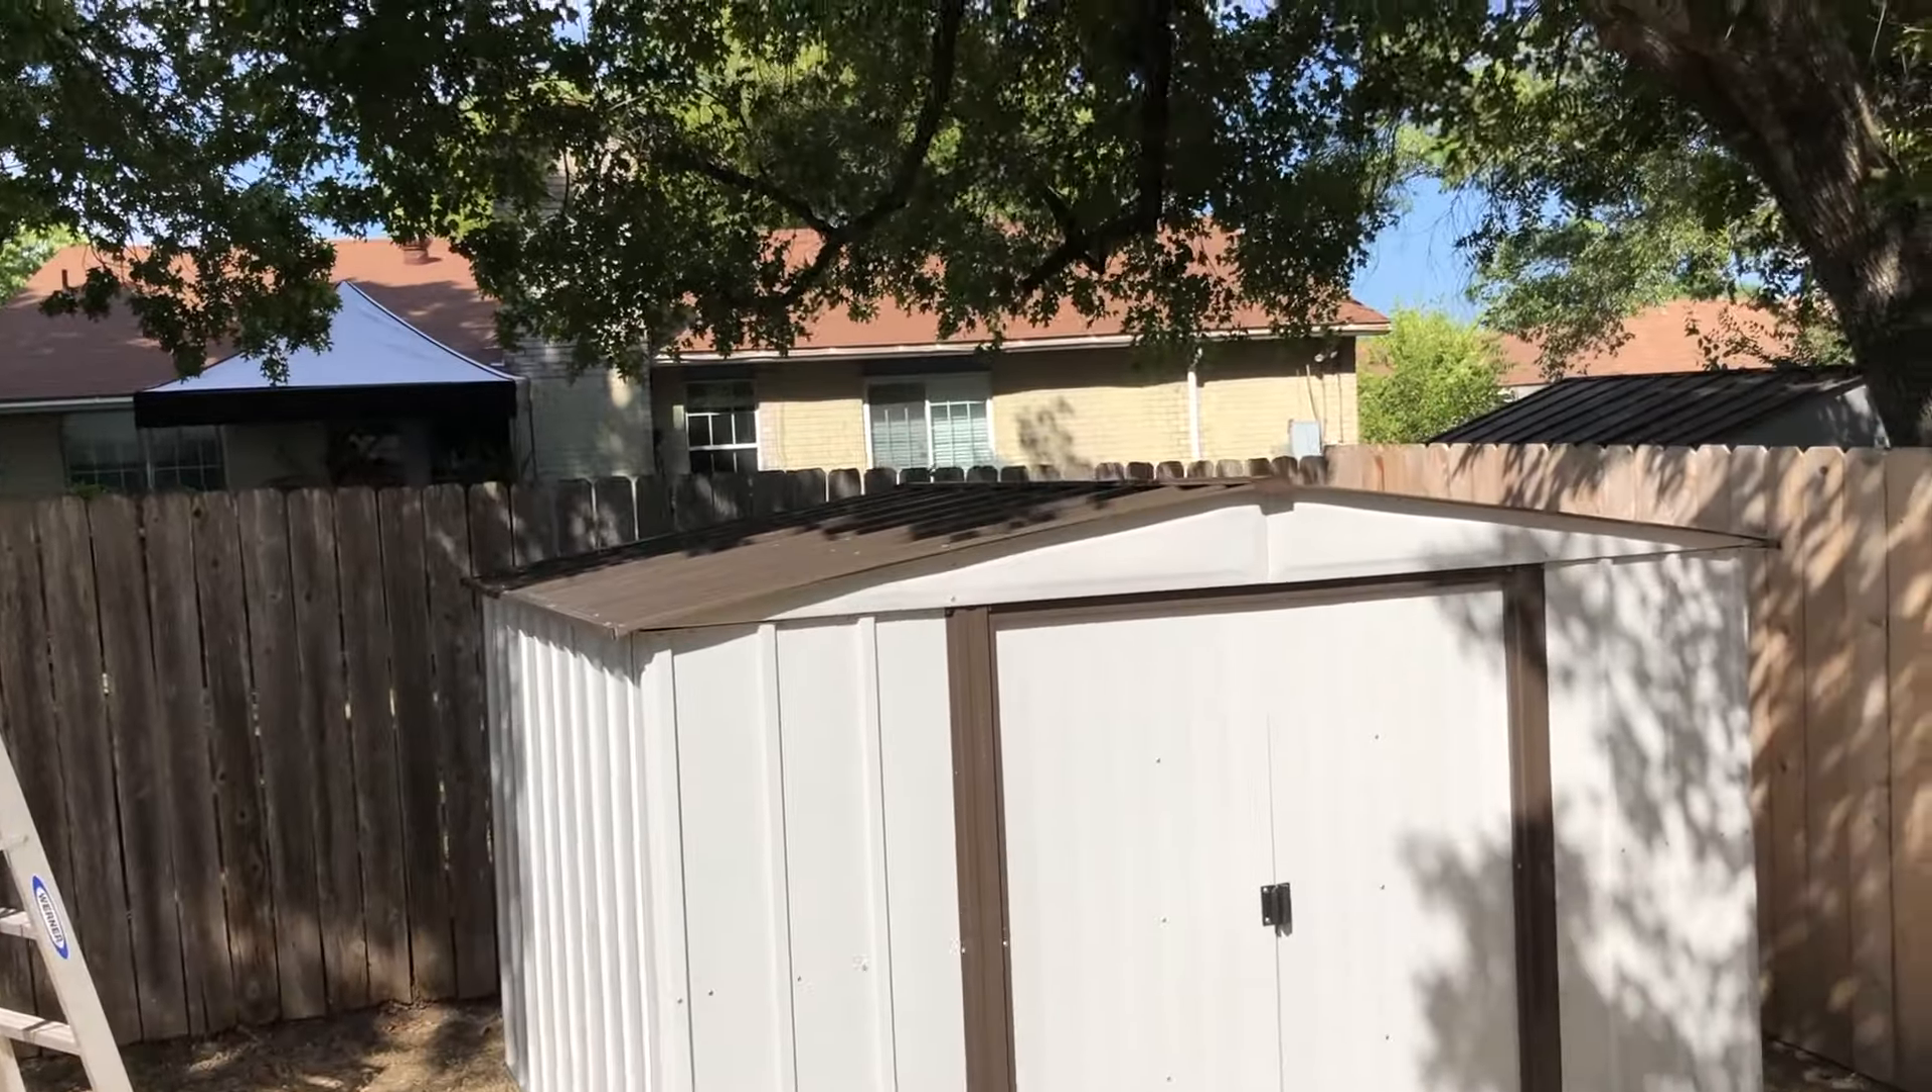This shed is done. Y 'all, this shed is looking very good. And it is complete.